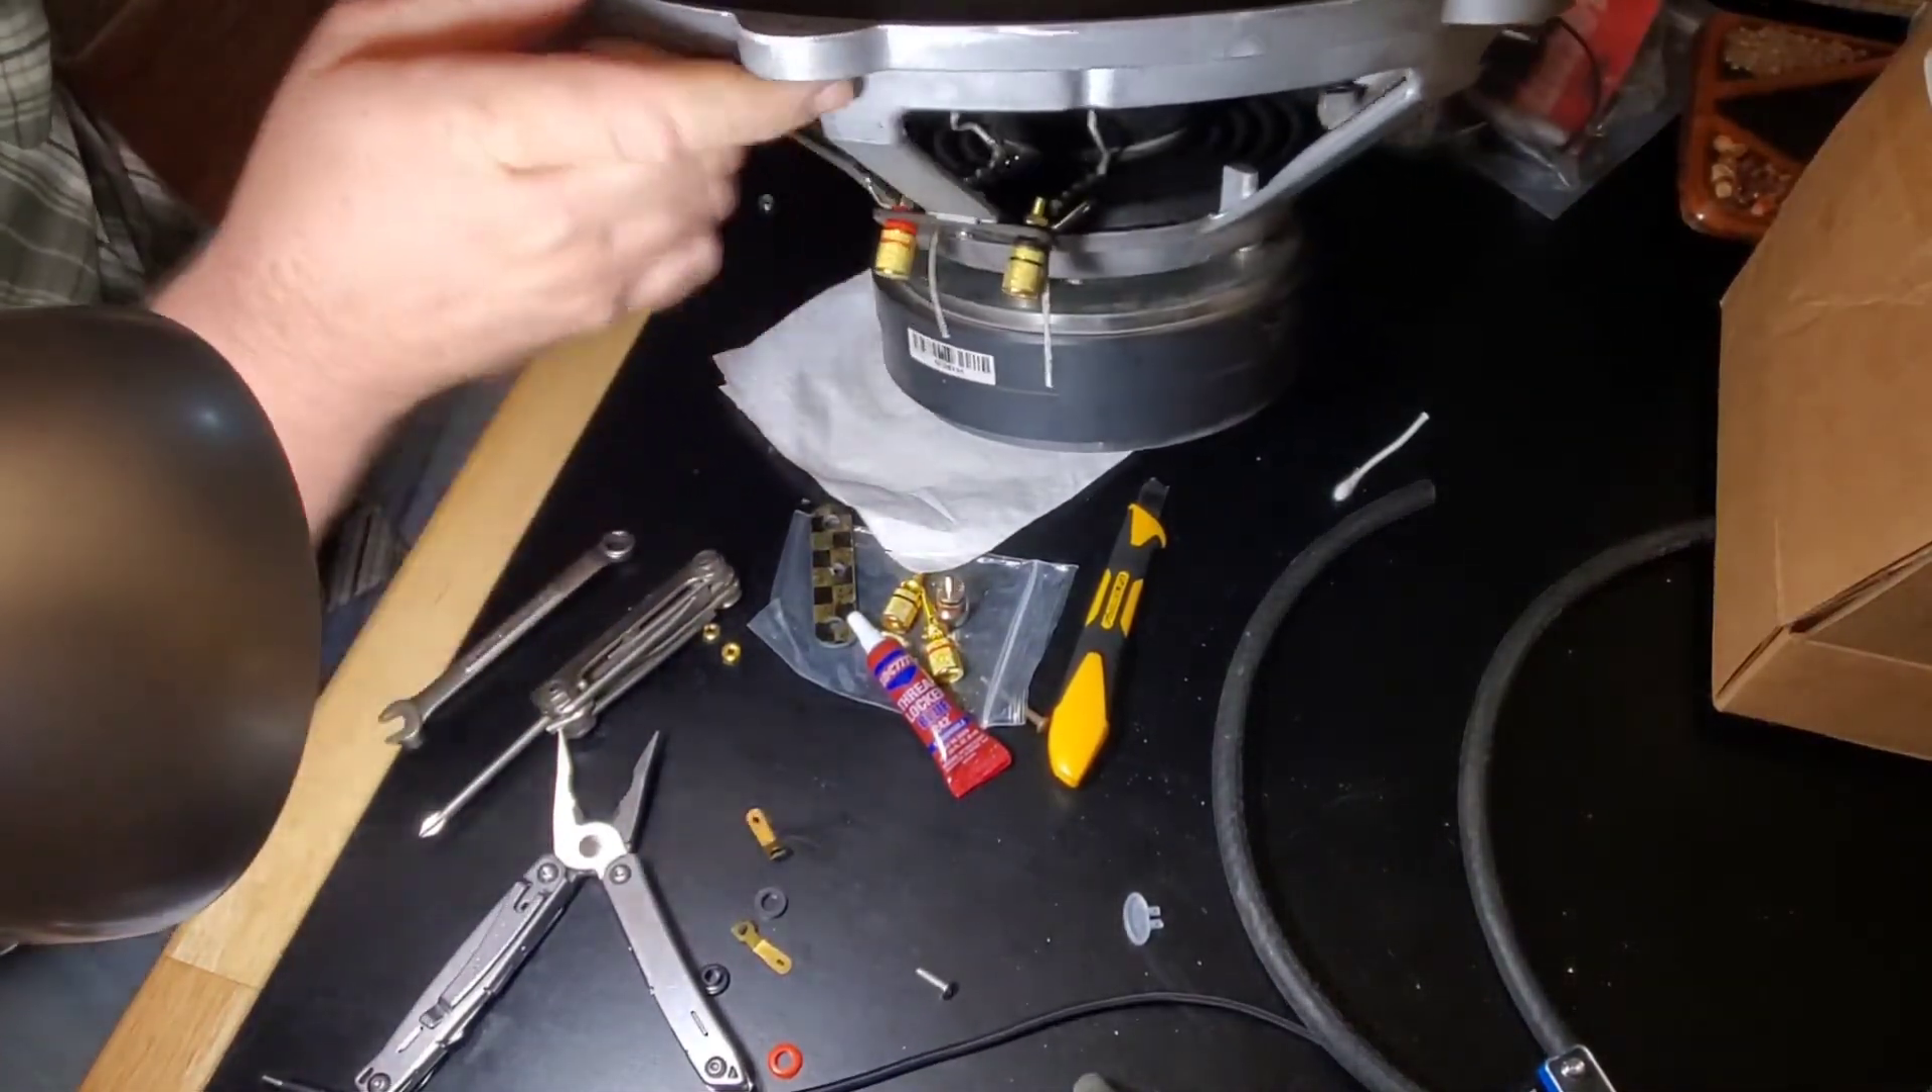So we got the terminals on.